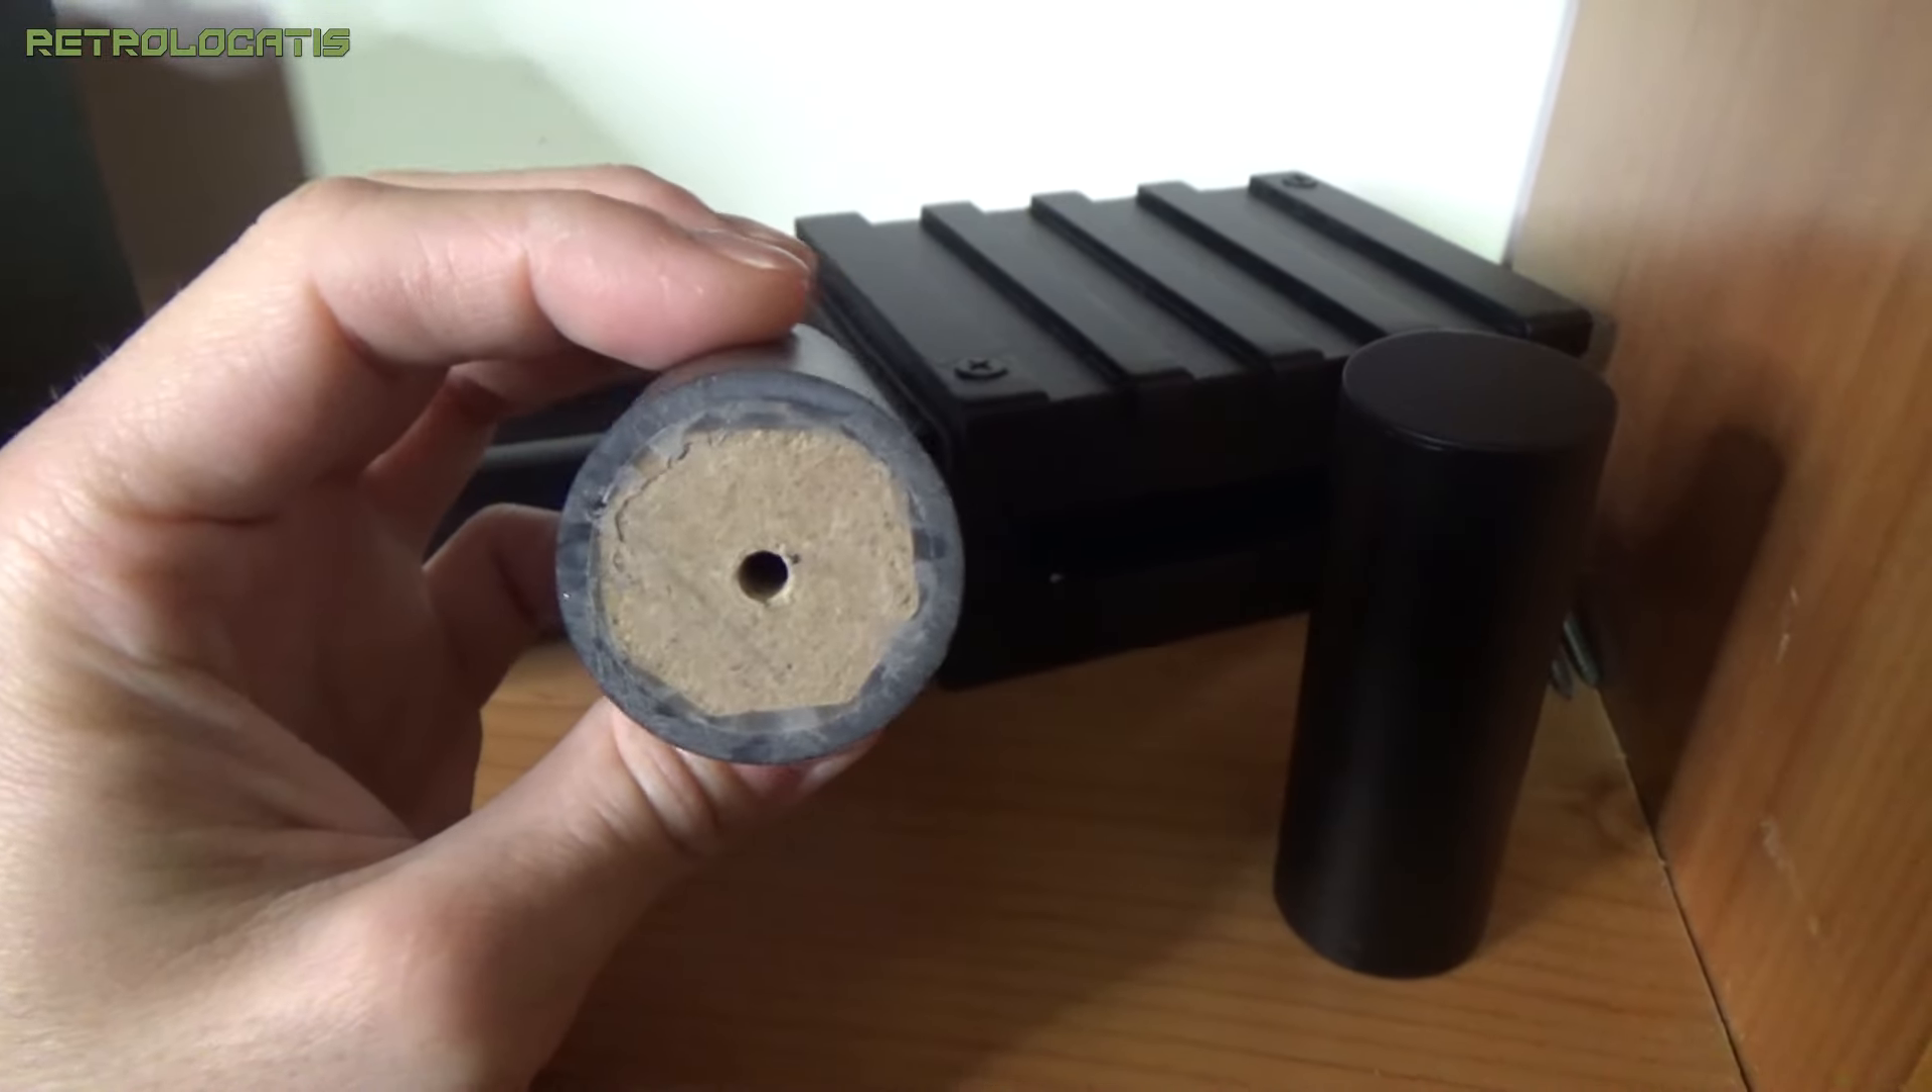Y básicamente lo que he hecho es coger tubo de PVC, lo he tapado por aquí y luego por debajo le he metido un taco de madera y rellenado ahí con pegamento, que una vez pintado queda así.